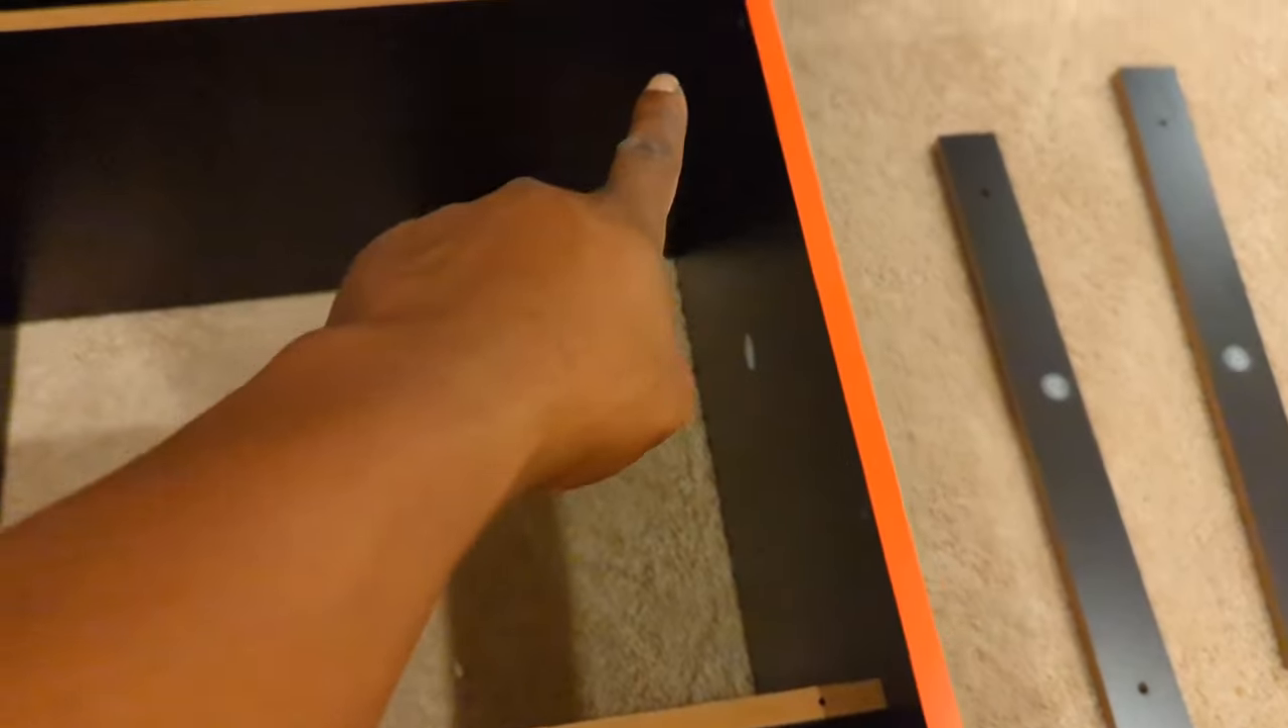The thing left to do now is to put in these supports.